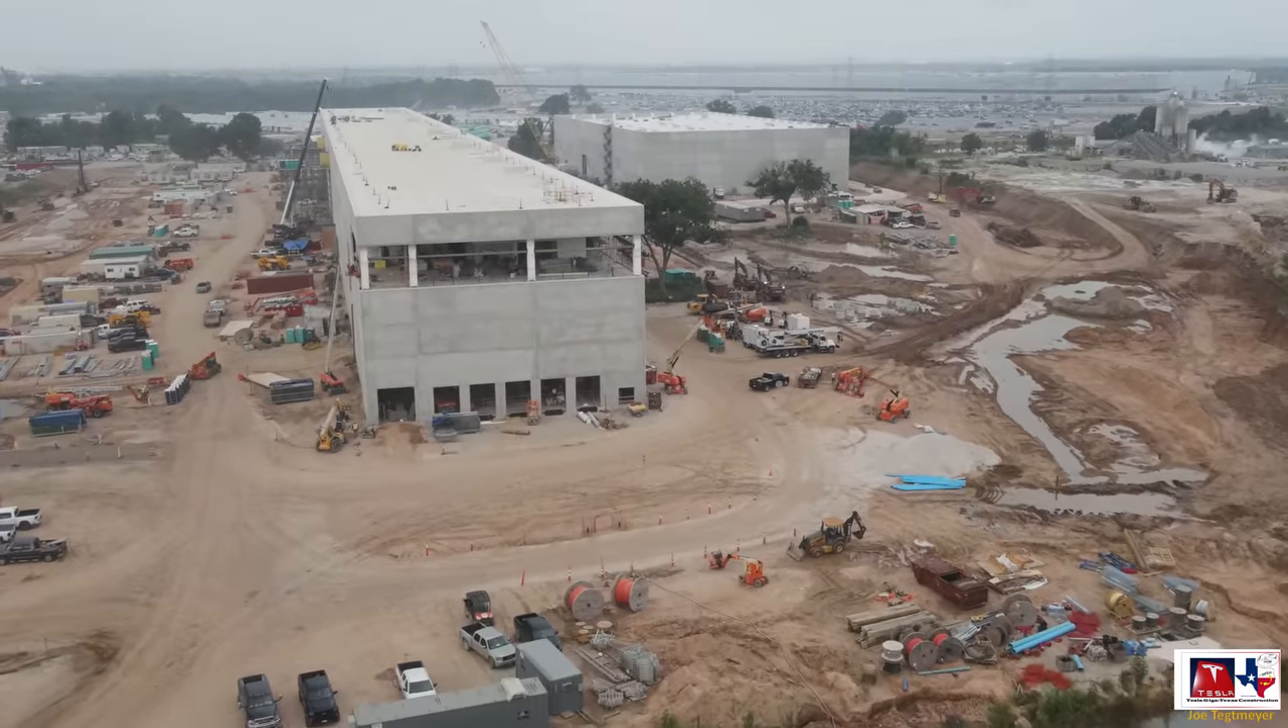I still haven't seen the windows installed in that third level of the battery cathode plant.